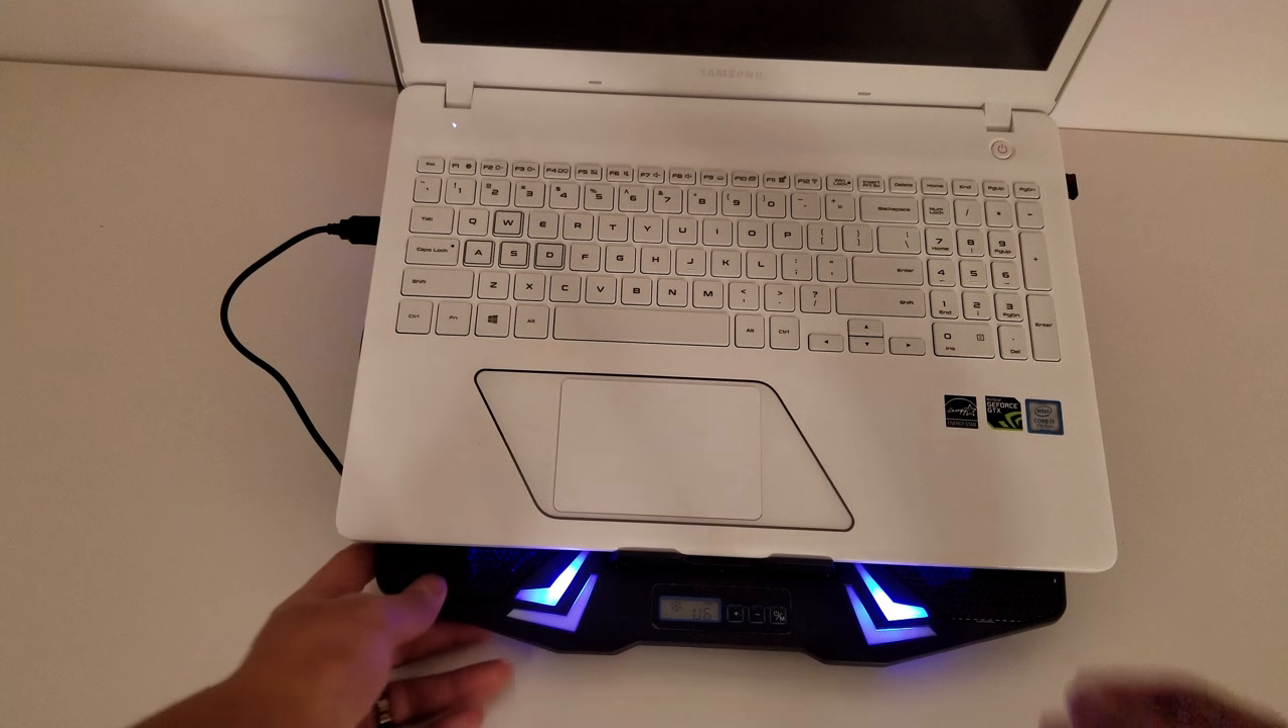As you can see the laptop does kind of hang off the edges.